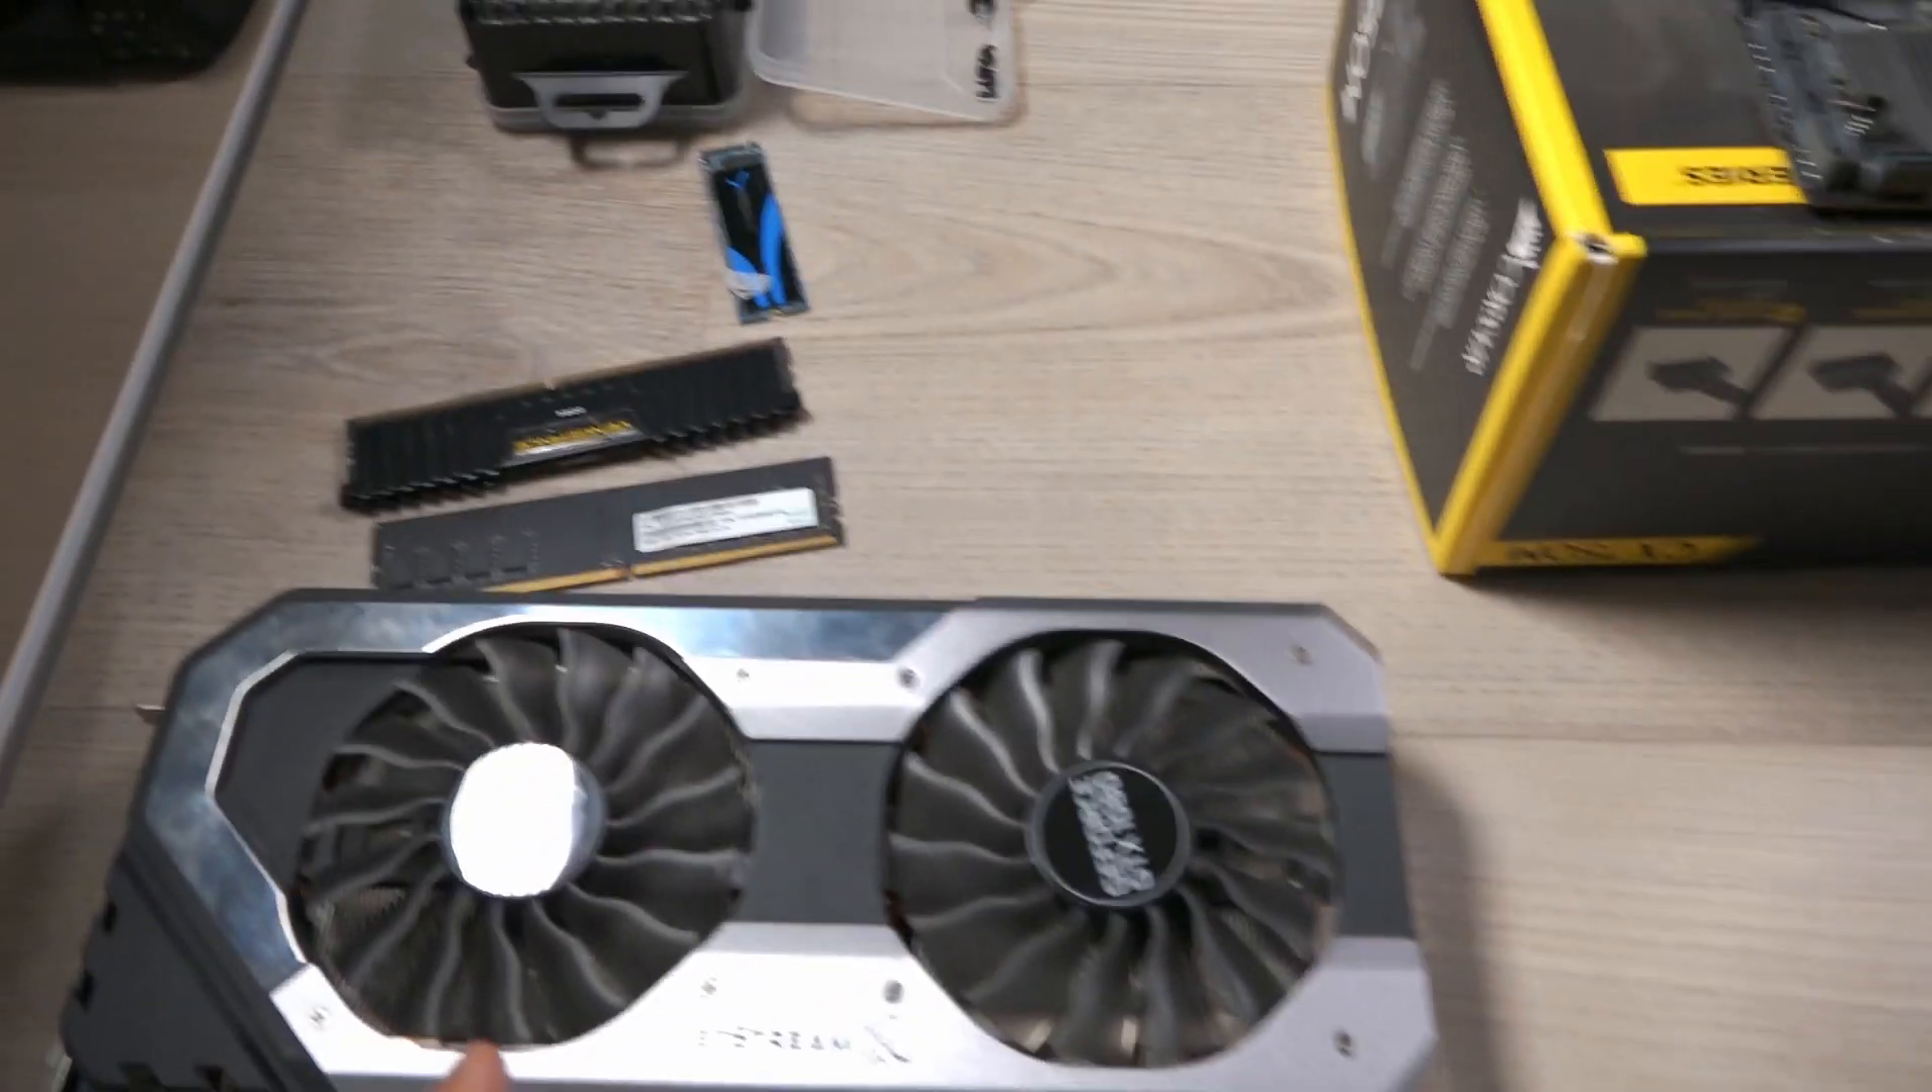I've decided to remove the inner parts and breadboarded and I've also removed the 1080 GPU the two sticks of RAM and the one NVMe SSD.